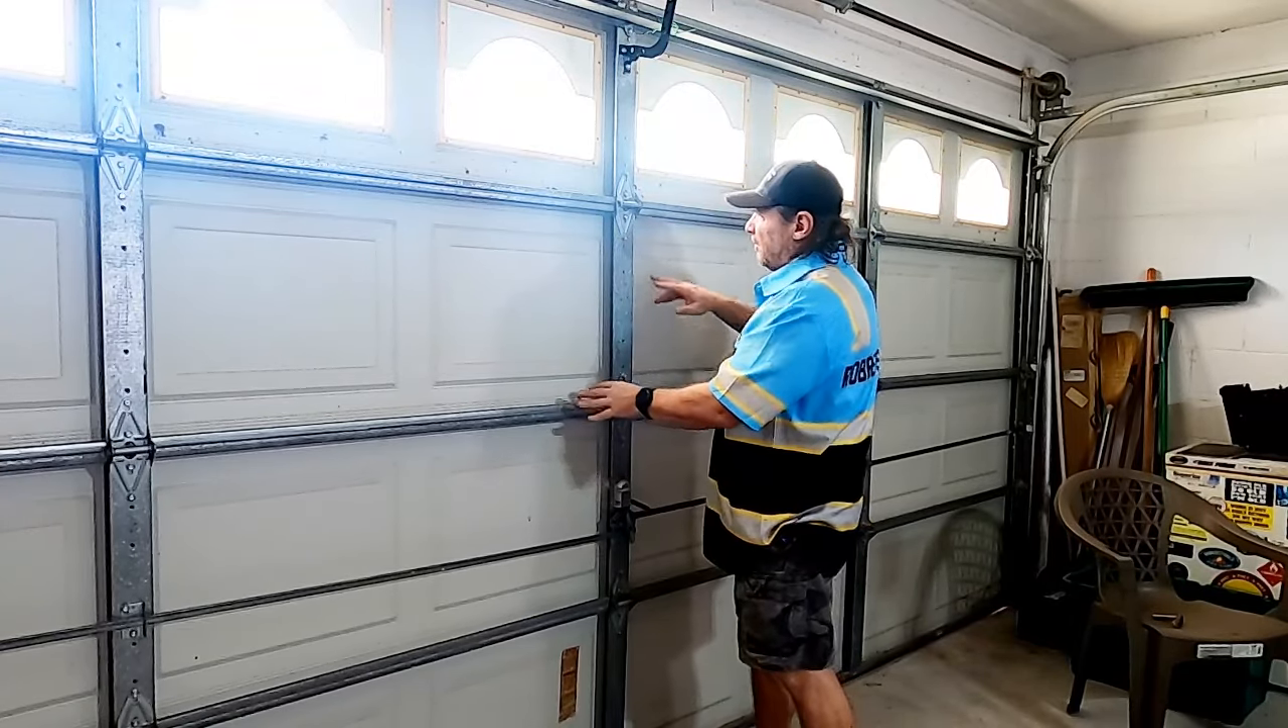There you go now all the panels have readjusted themselves they should all be sitting on top of one another nice and solid again no gaps no spaces.